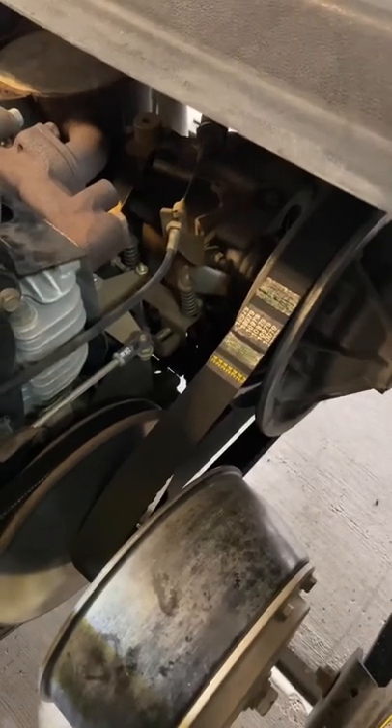Now that belt's on, there's nothing else you're going to need to do. That belt is on, it's ready to go.